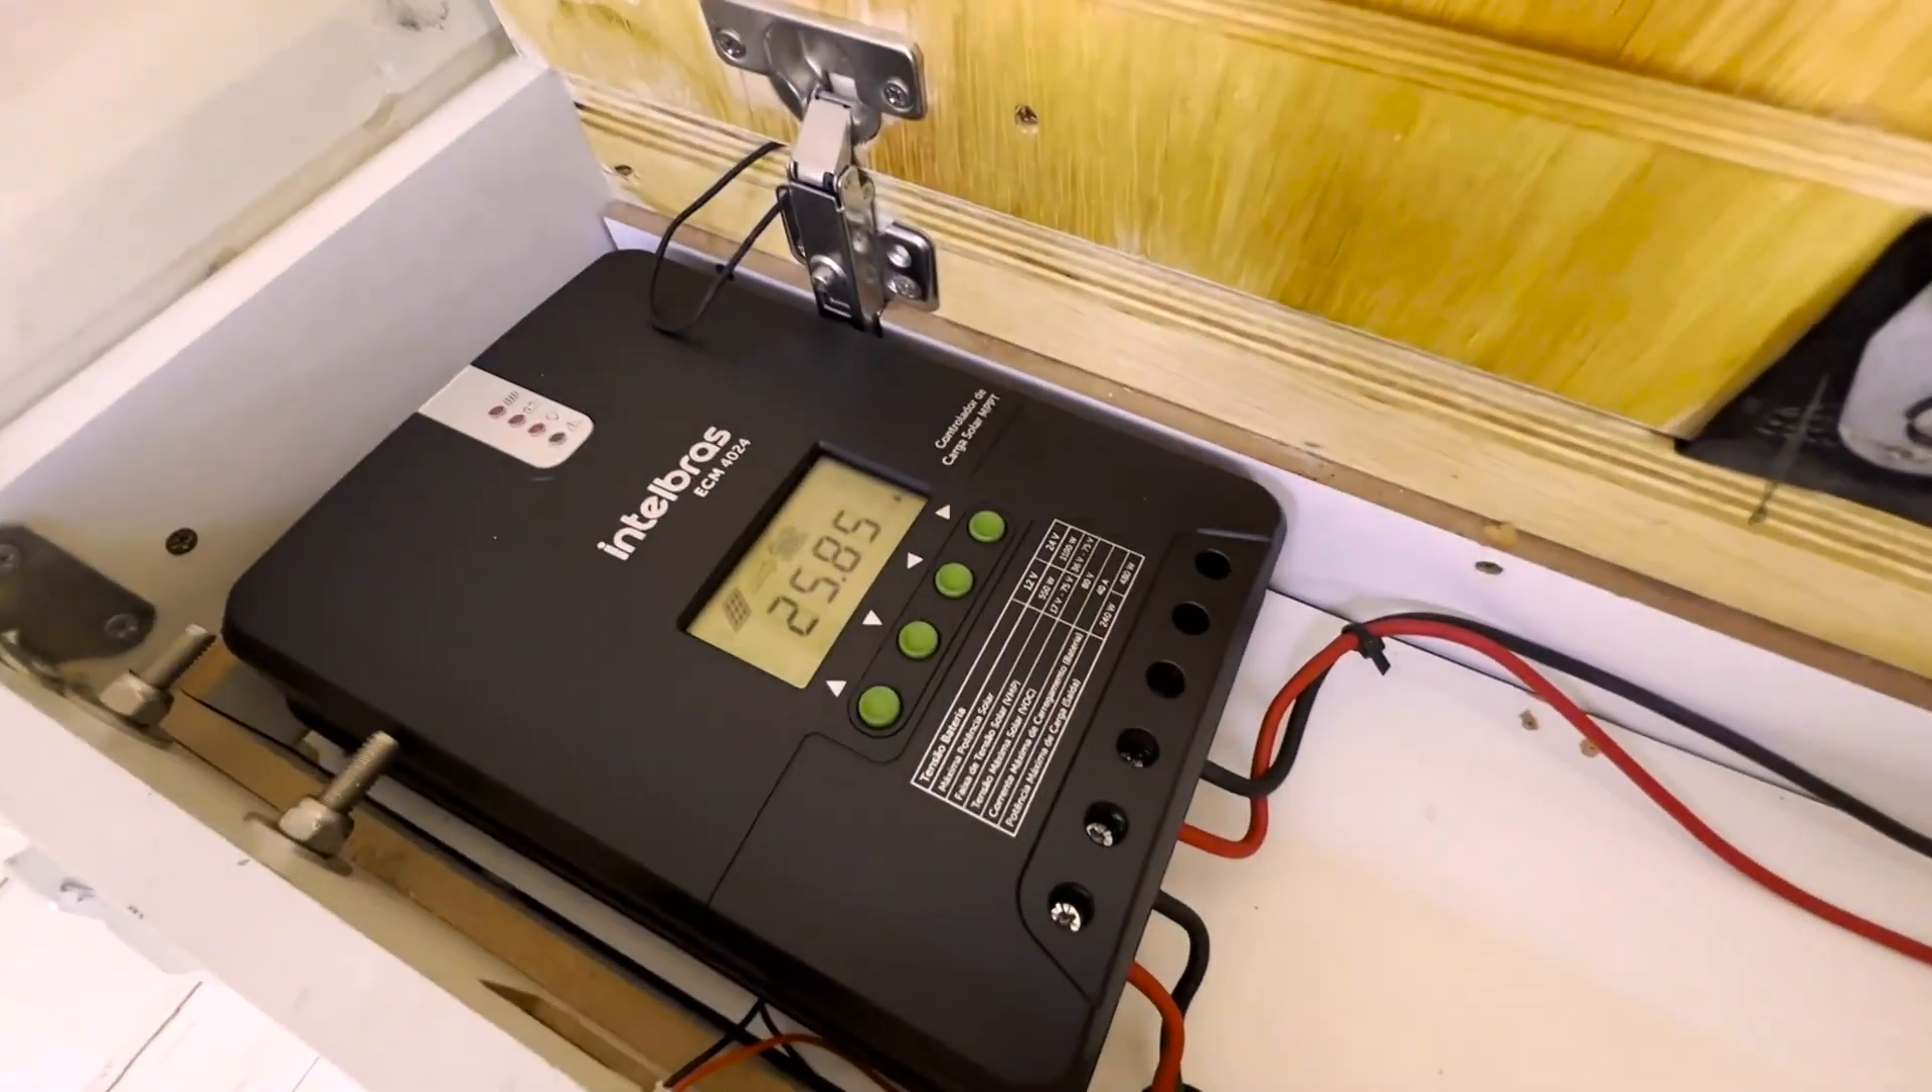Entrando aqui no motorhome, embaixo do nosso sofá fica a nossa central elétrica, onde a gente já instalou o nosso controlador de carga, super simples de instalar.